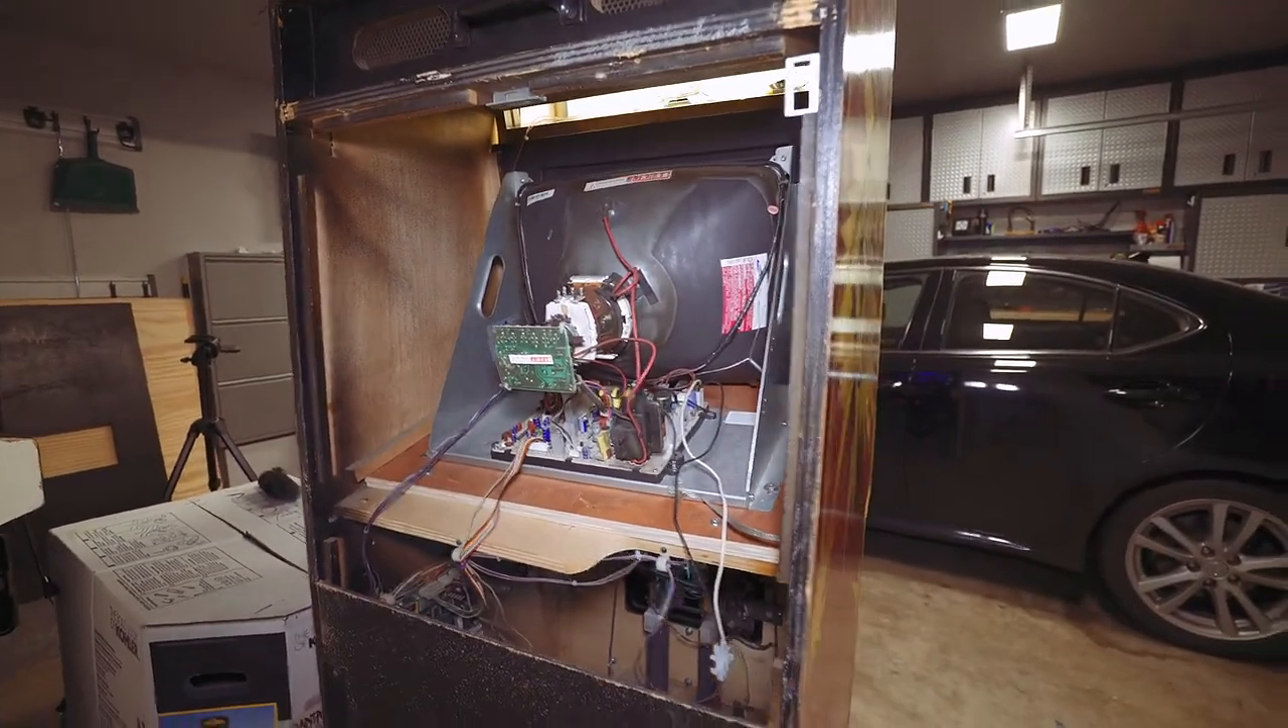So clearly from the back i still do not have a back door.